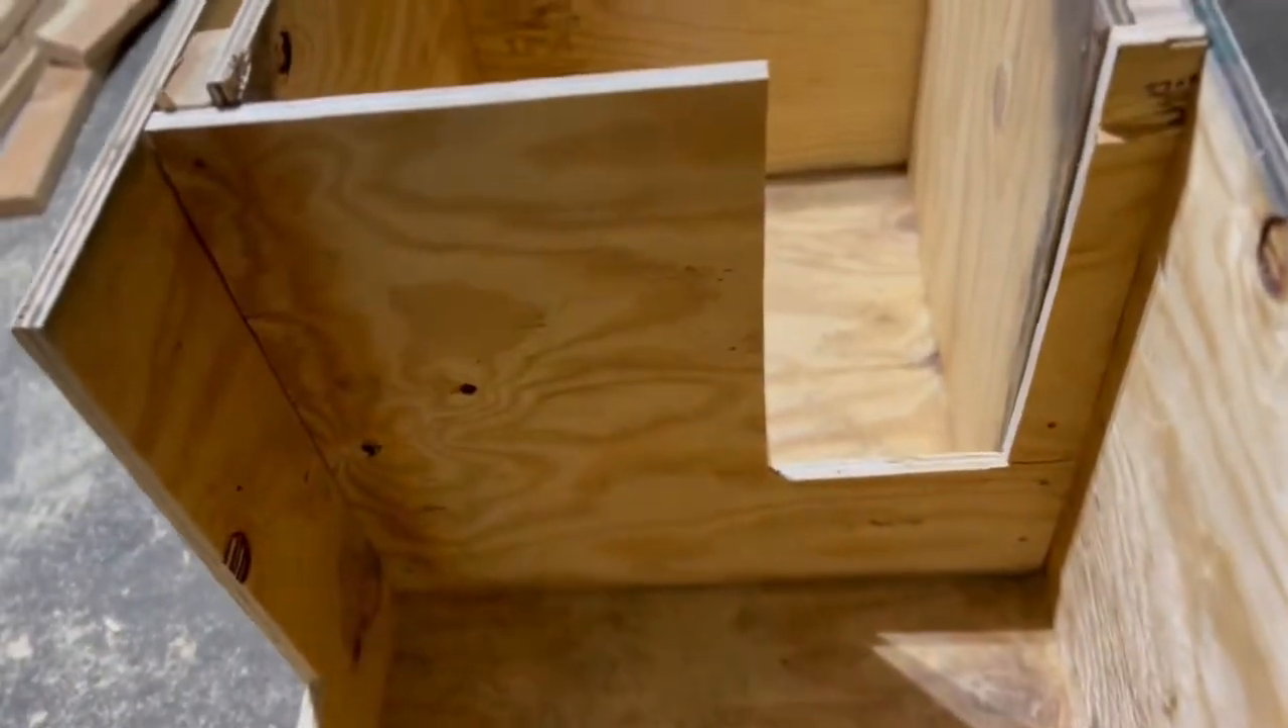Now we got the middle wall in.